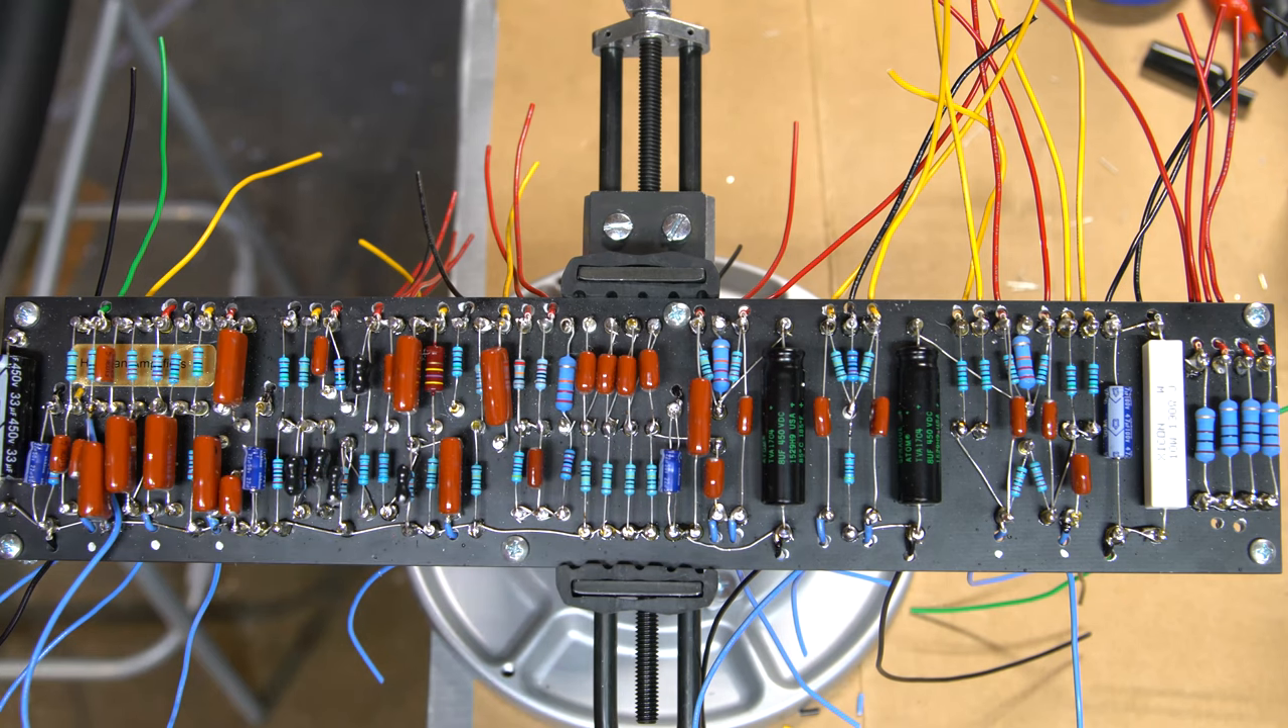So, there's the finished version of the board with all the wiring.